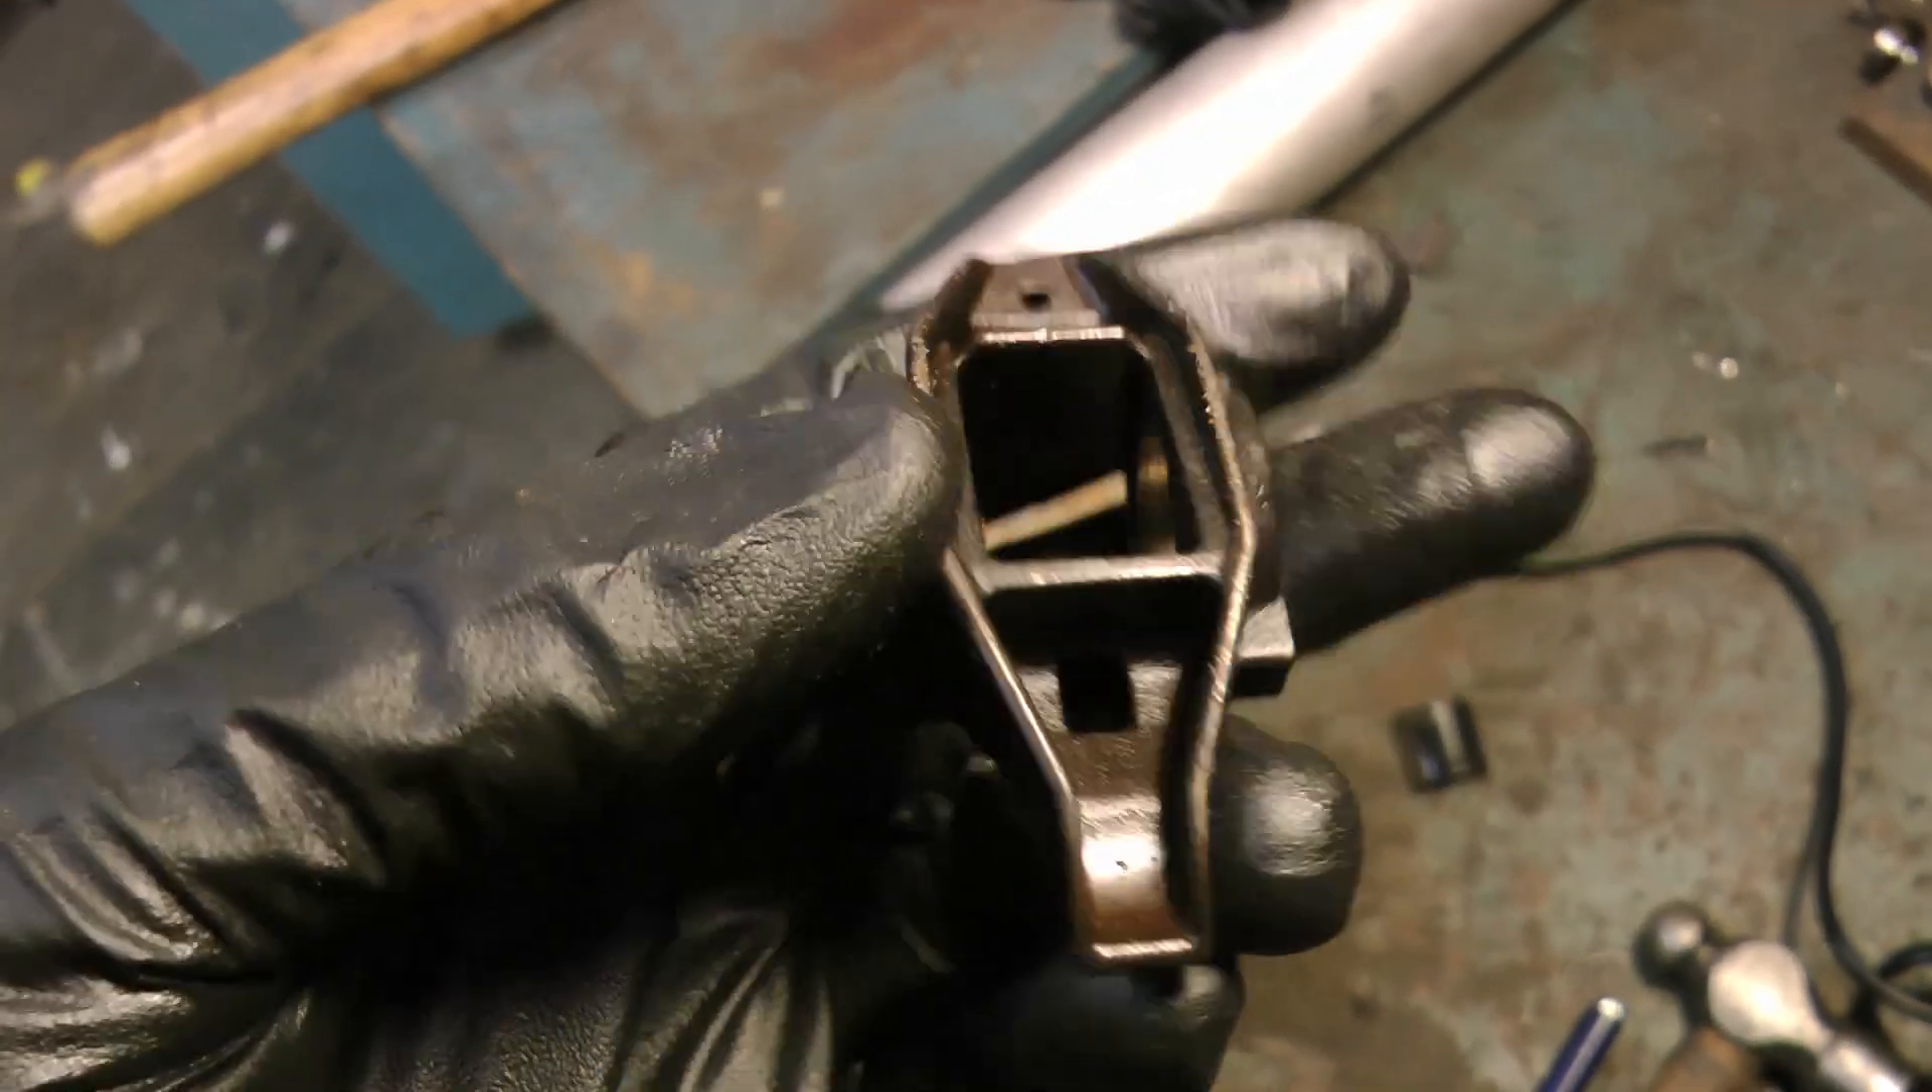Here's what you're going to be left with just an empty rocker body.